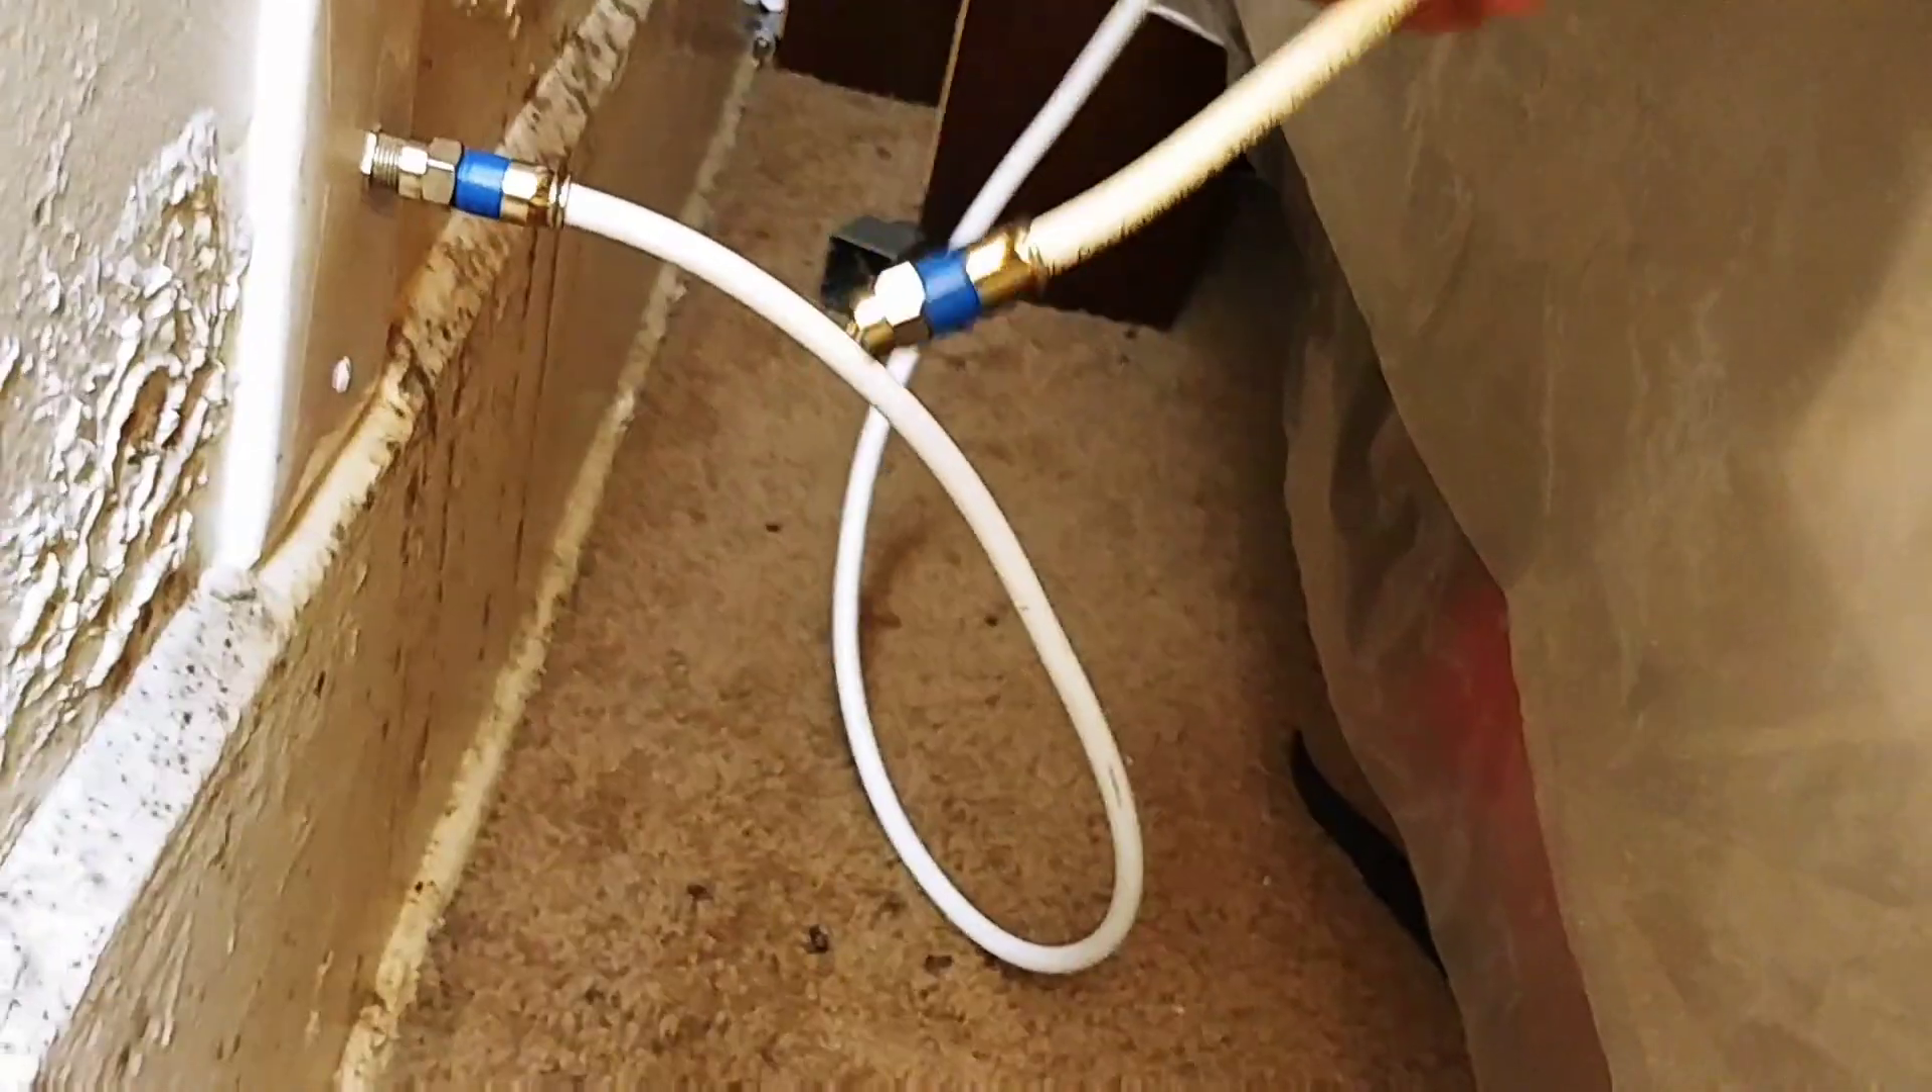I got the fittings on already.